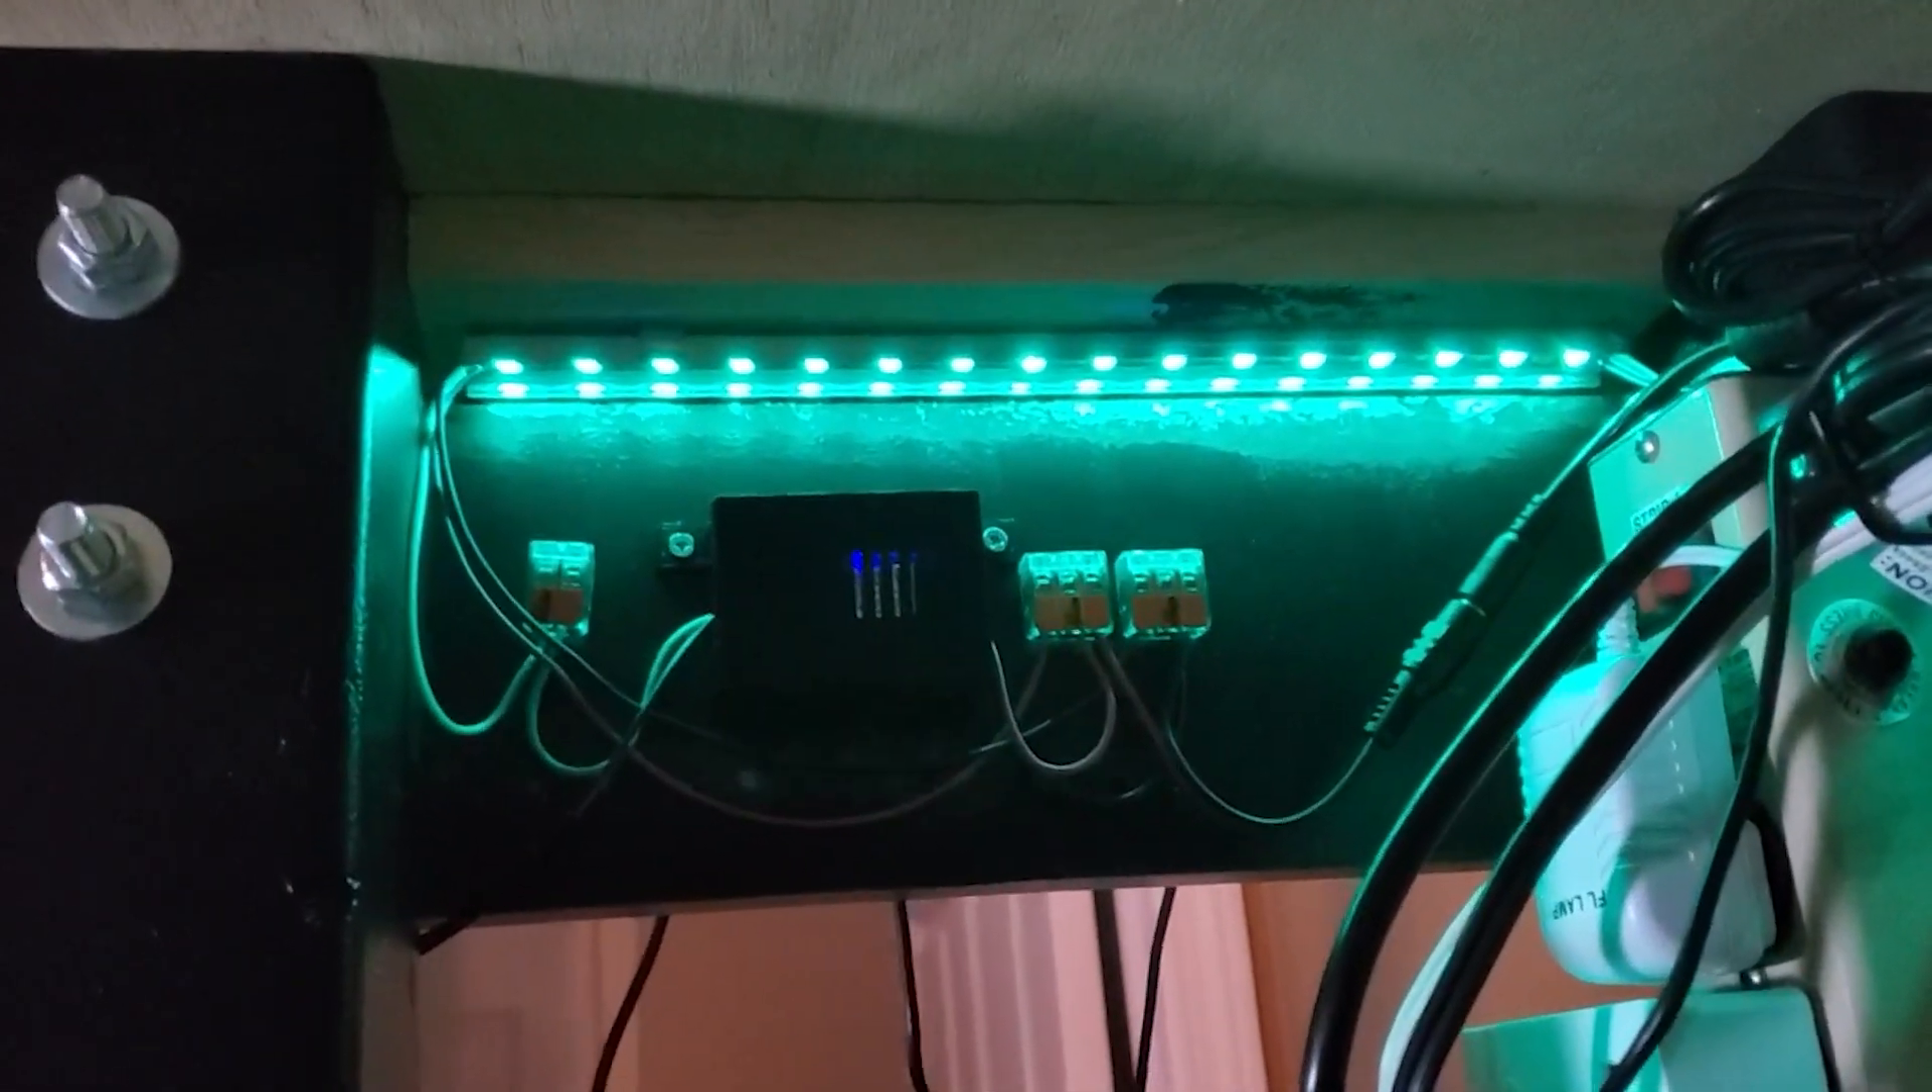Again, you can see the controller just mounted.